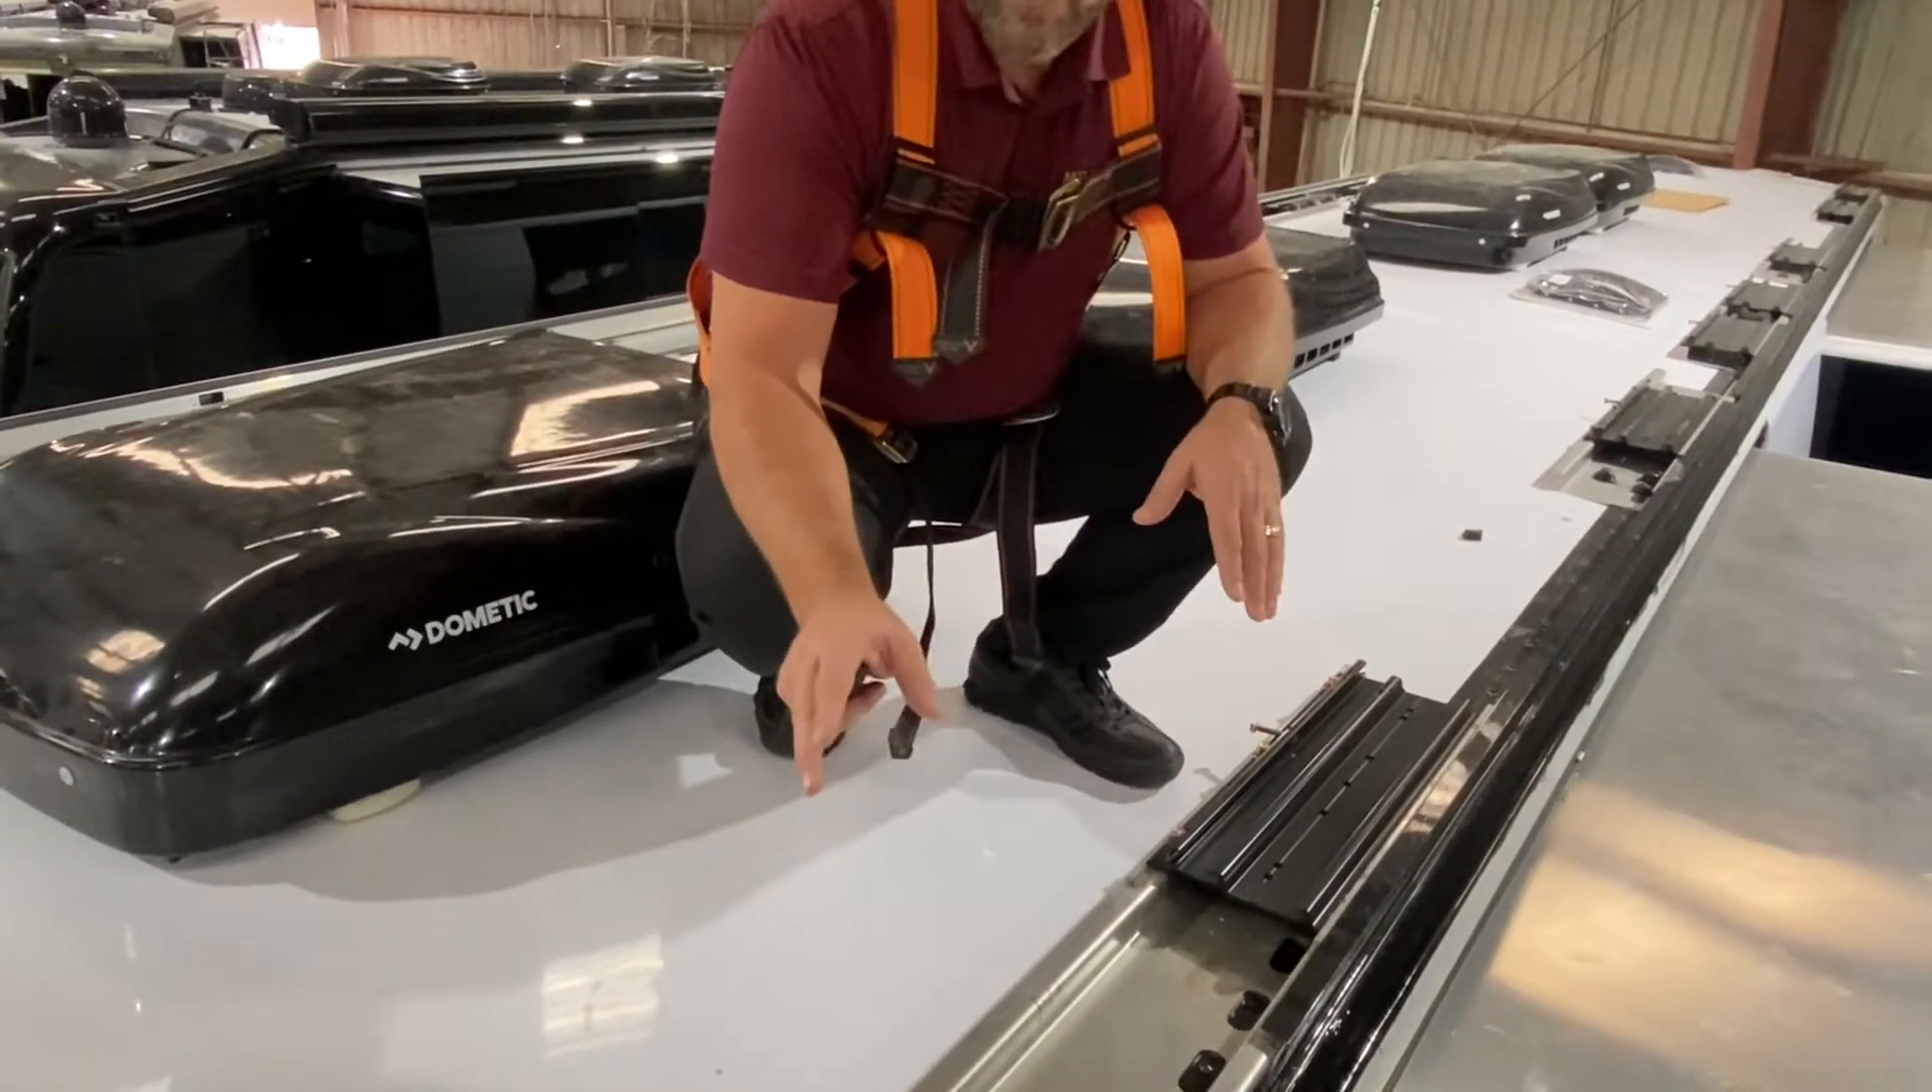The first thing I want to point out to you is they've done the awning brackets already, so they're bolted down to the coach, sealed up, pre -wired for the awning motors and for all the LED lights that we put on it for you. So this is all done on both sides.